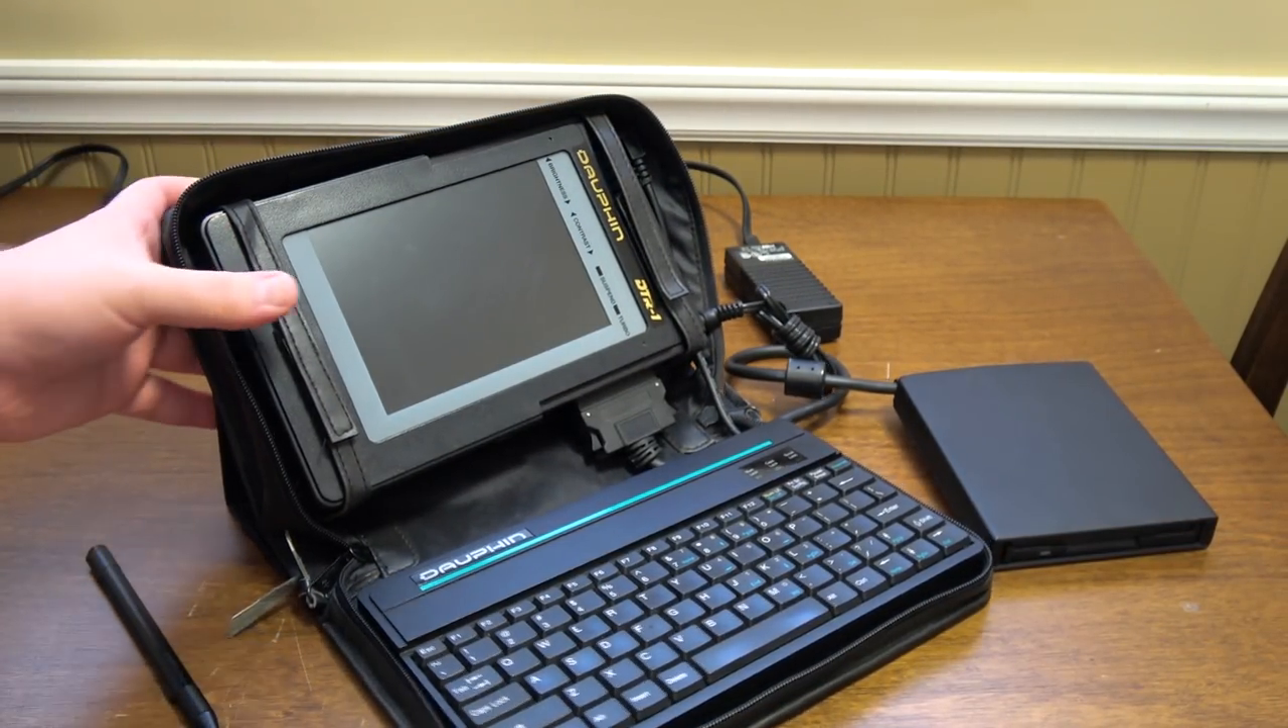For instance, the floppy drive cable plugs in the bottom and is just too bulky, propping up the tablet in sort of a catty-cornered way.